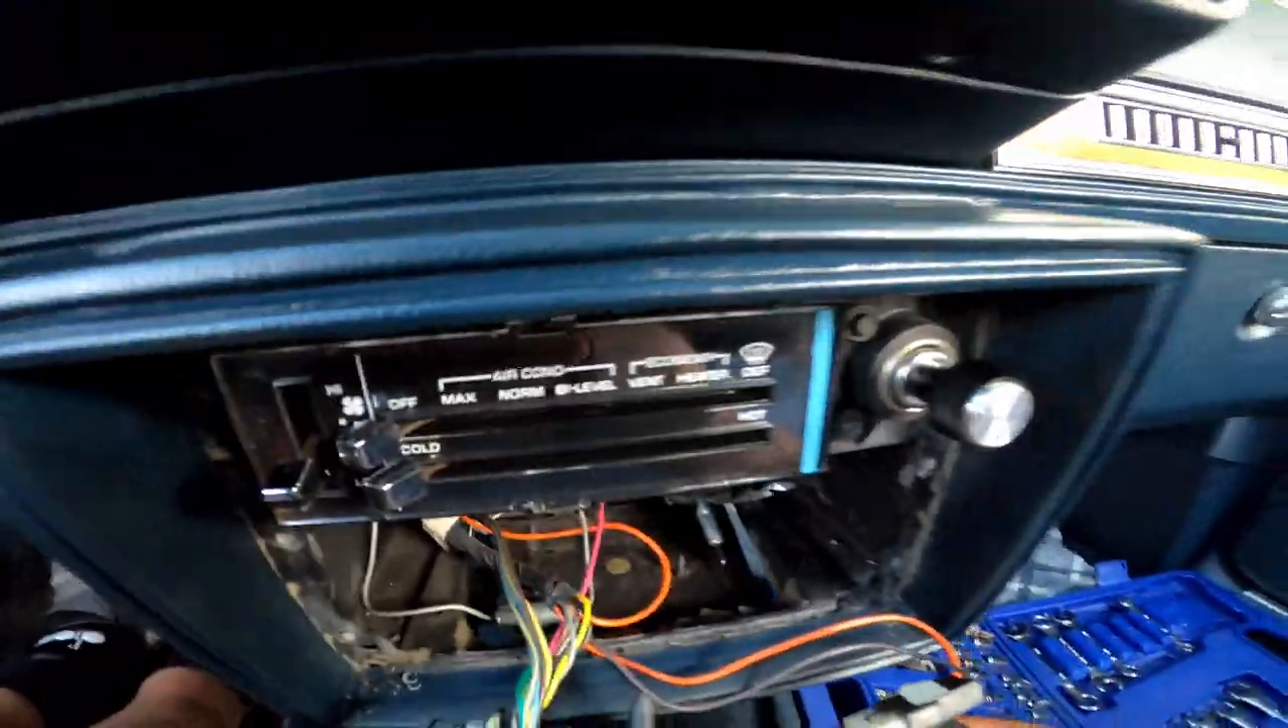But as you all can see, I got the radio out, man.